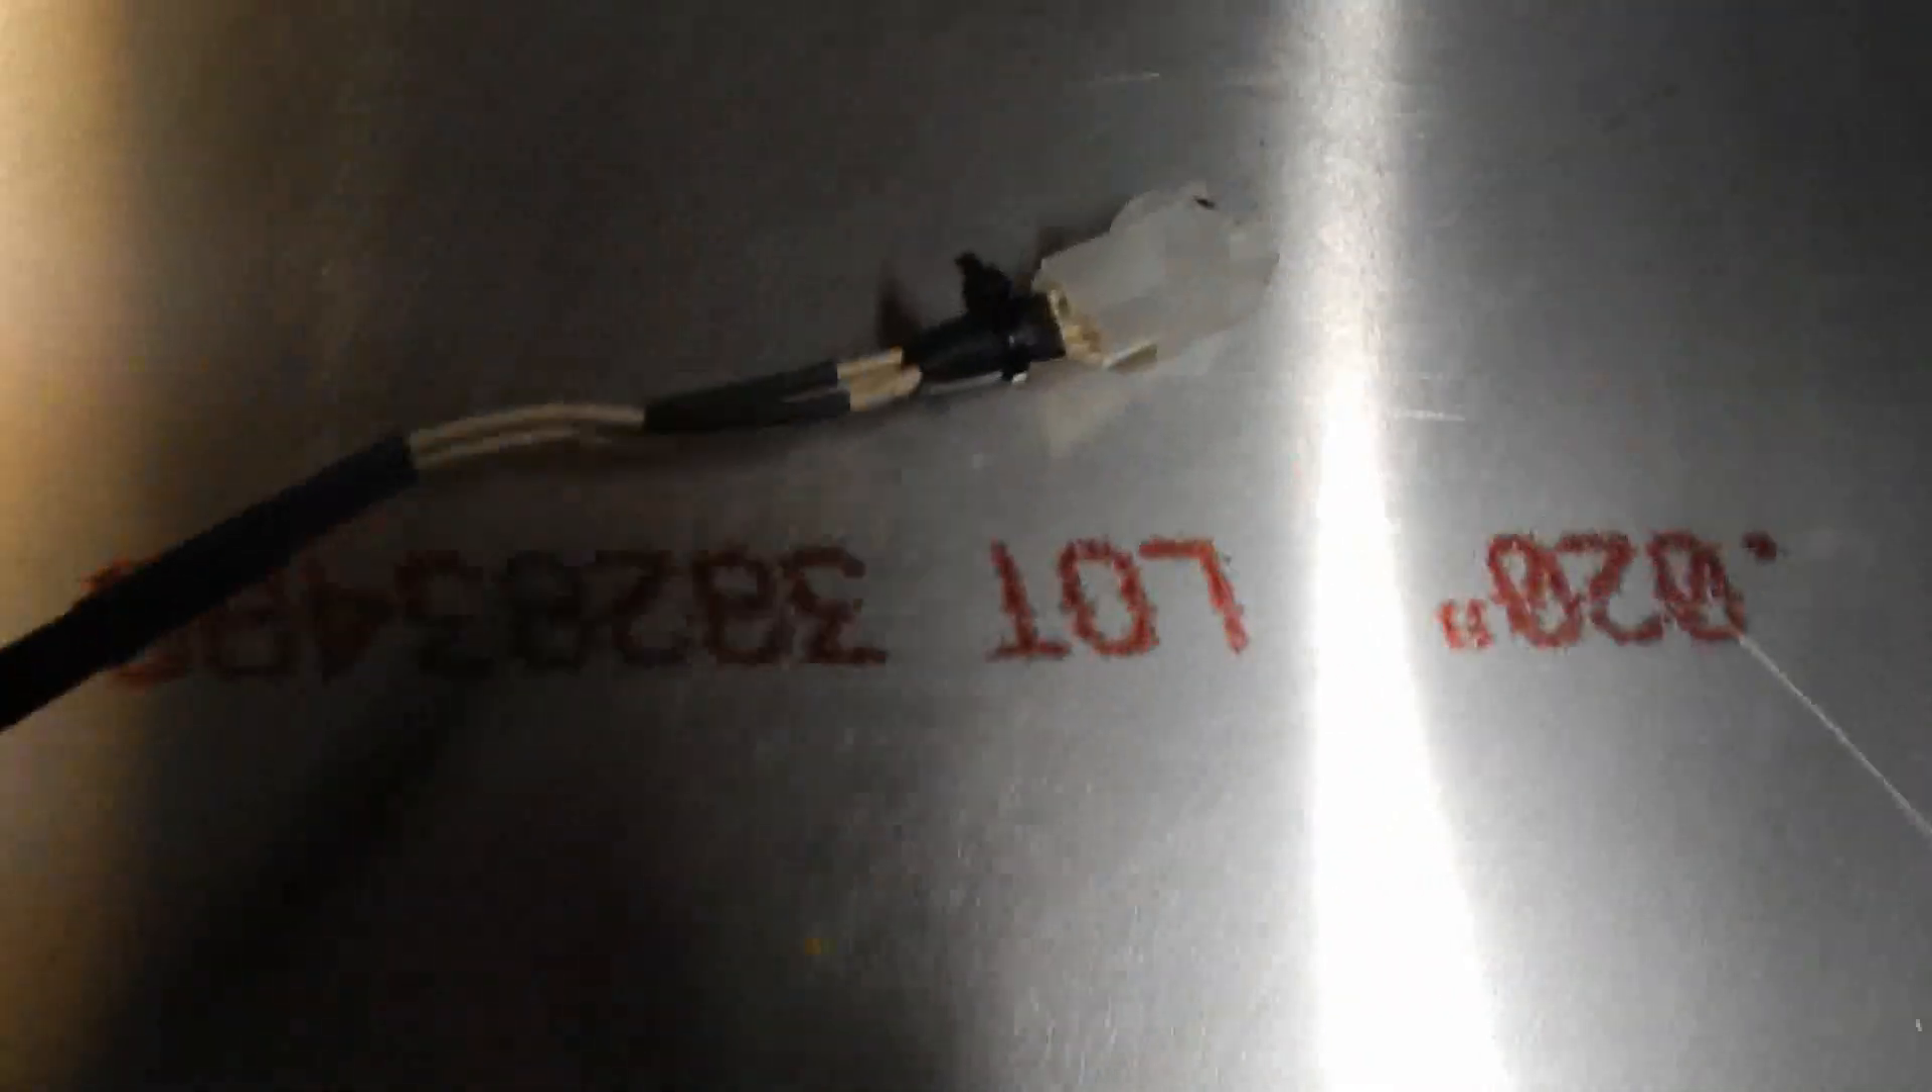I, uh, put a Molex, uh, plug on the end for my heater.